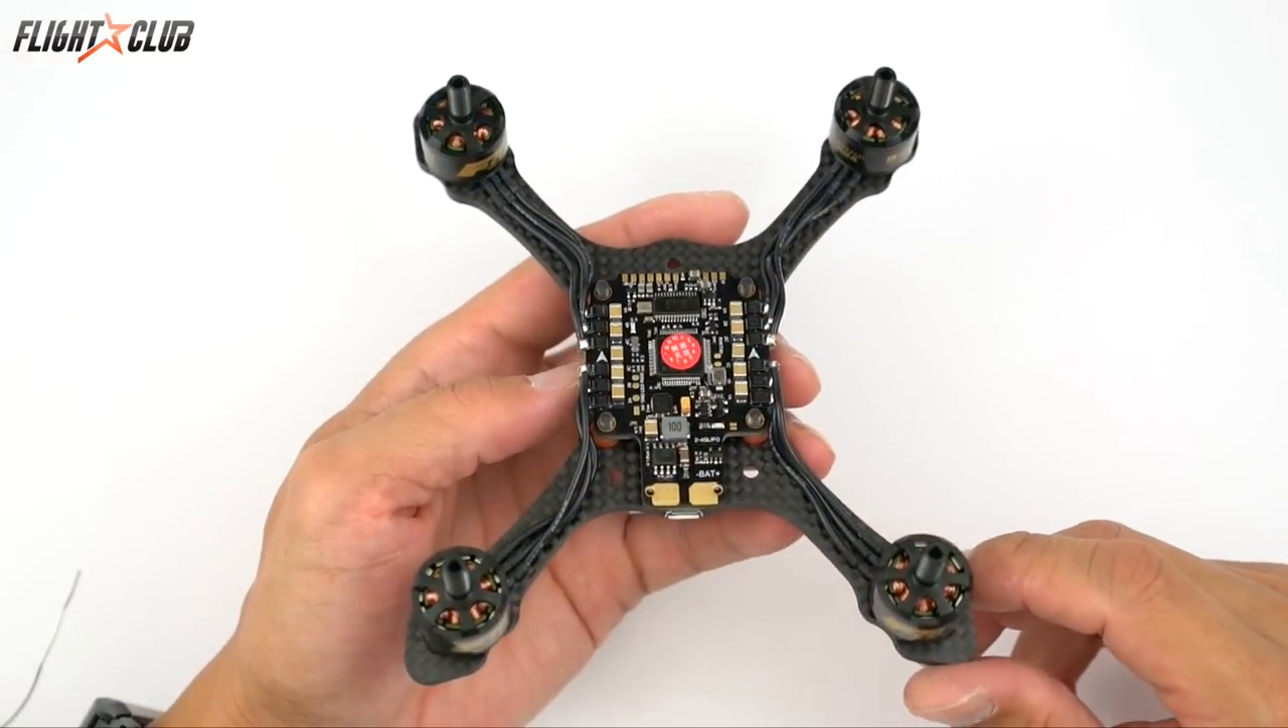So this is what it should look like once you have your motors mounted.